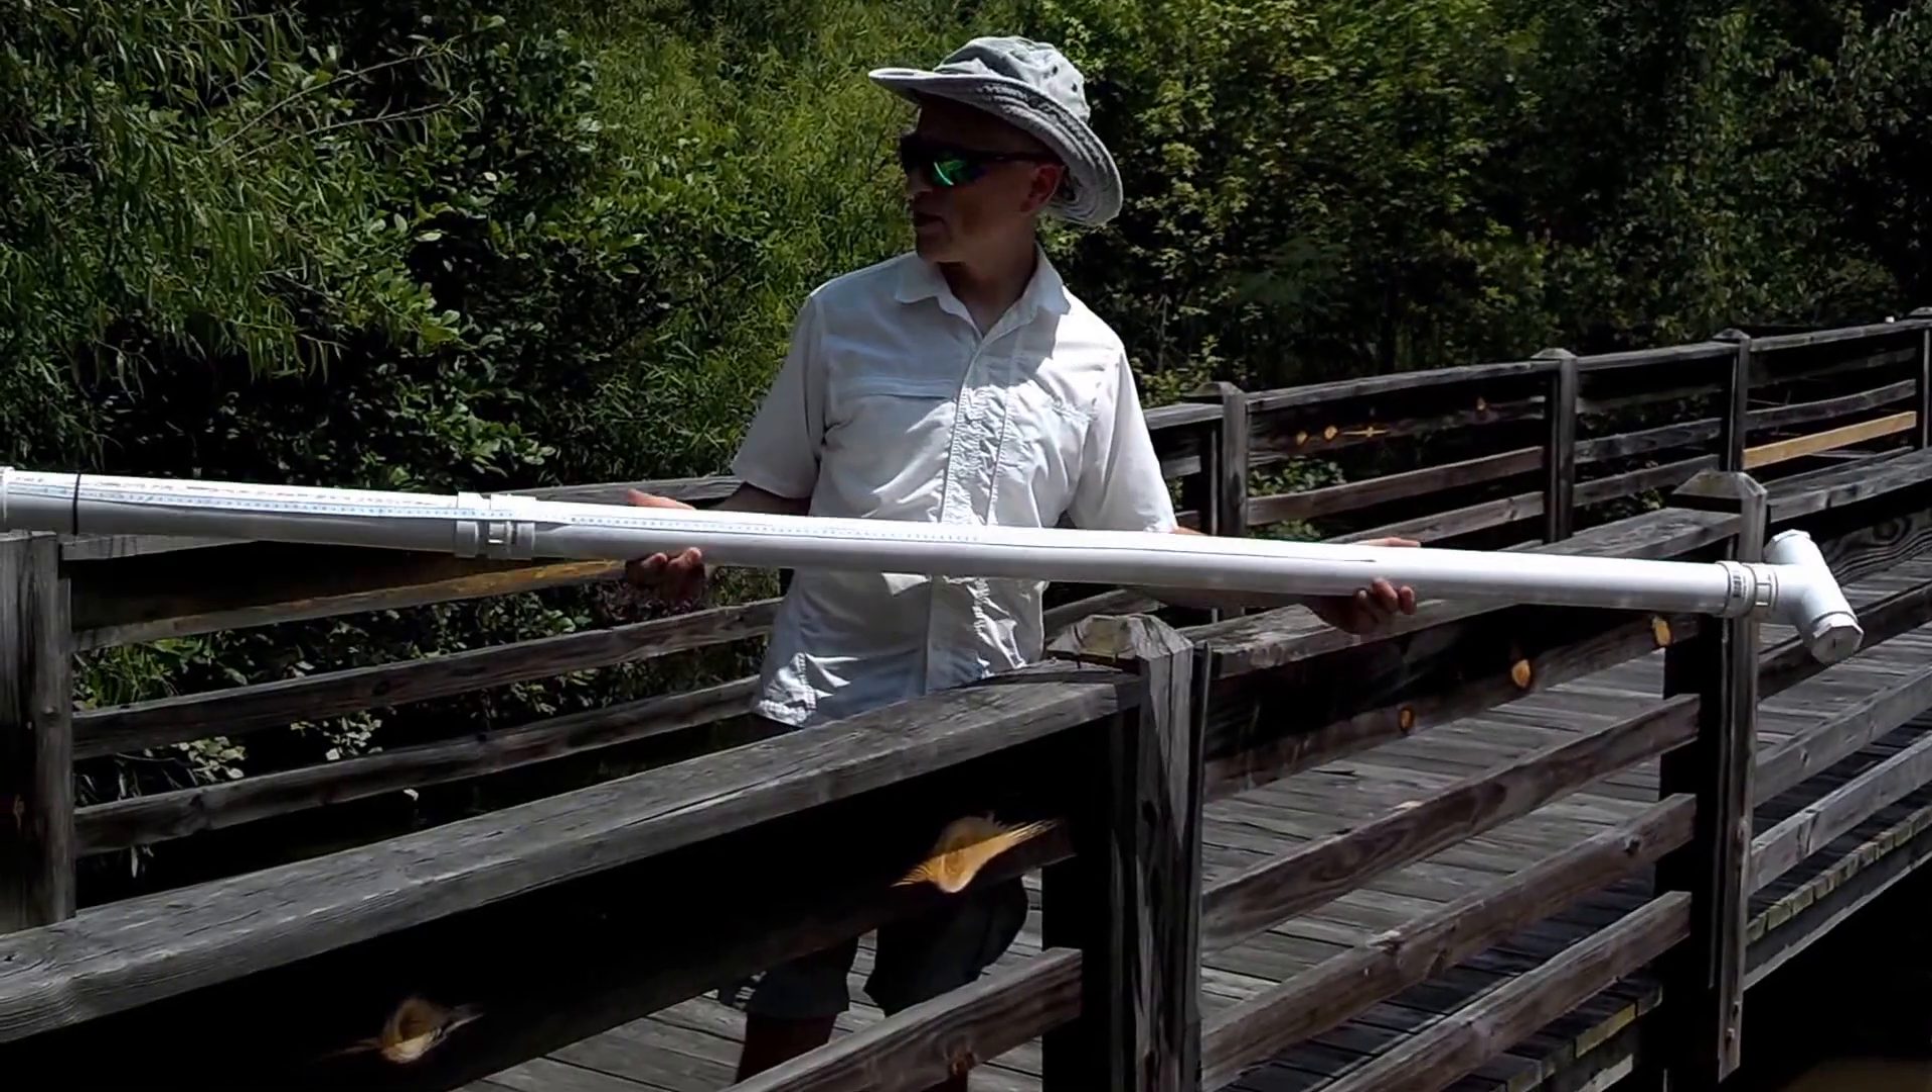Now the coring device is assembled.